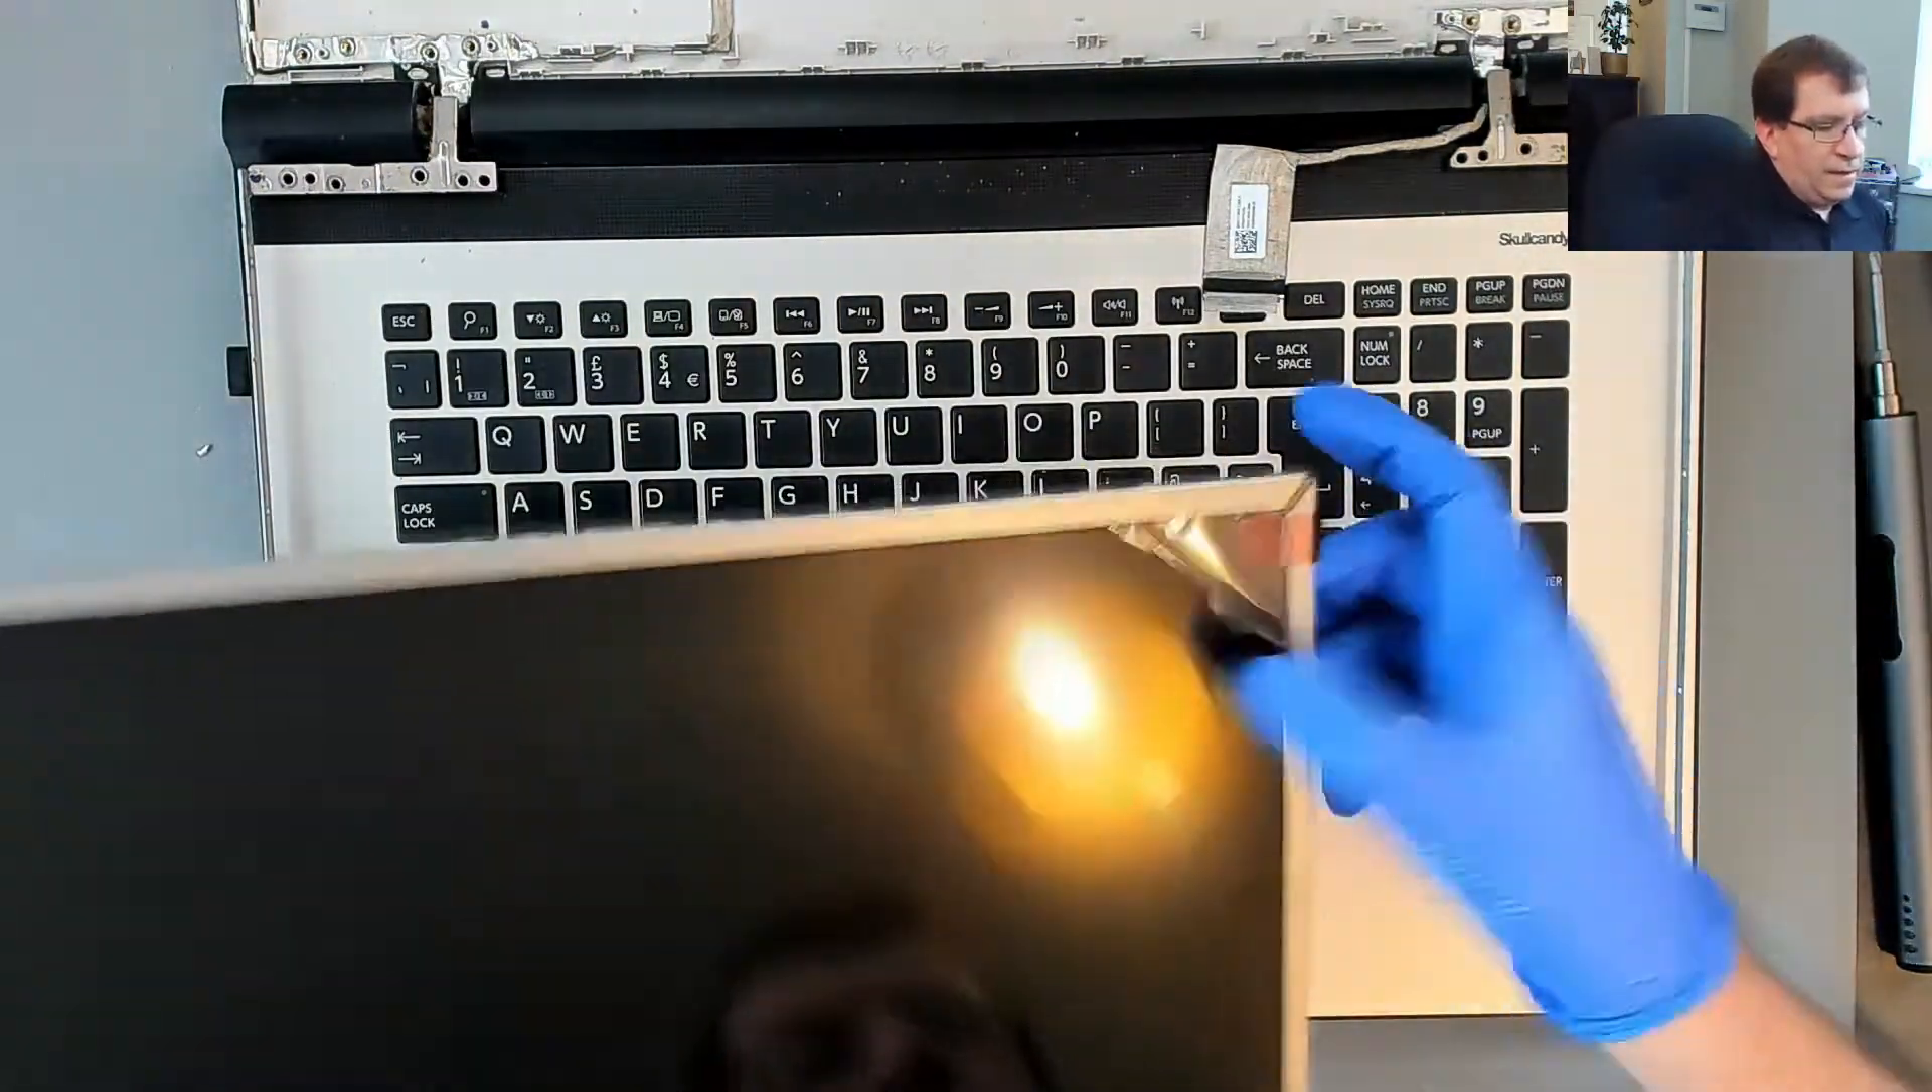So now this panel is free of the laptop.